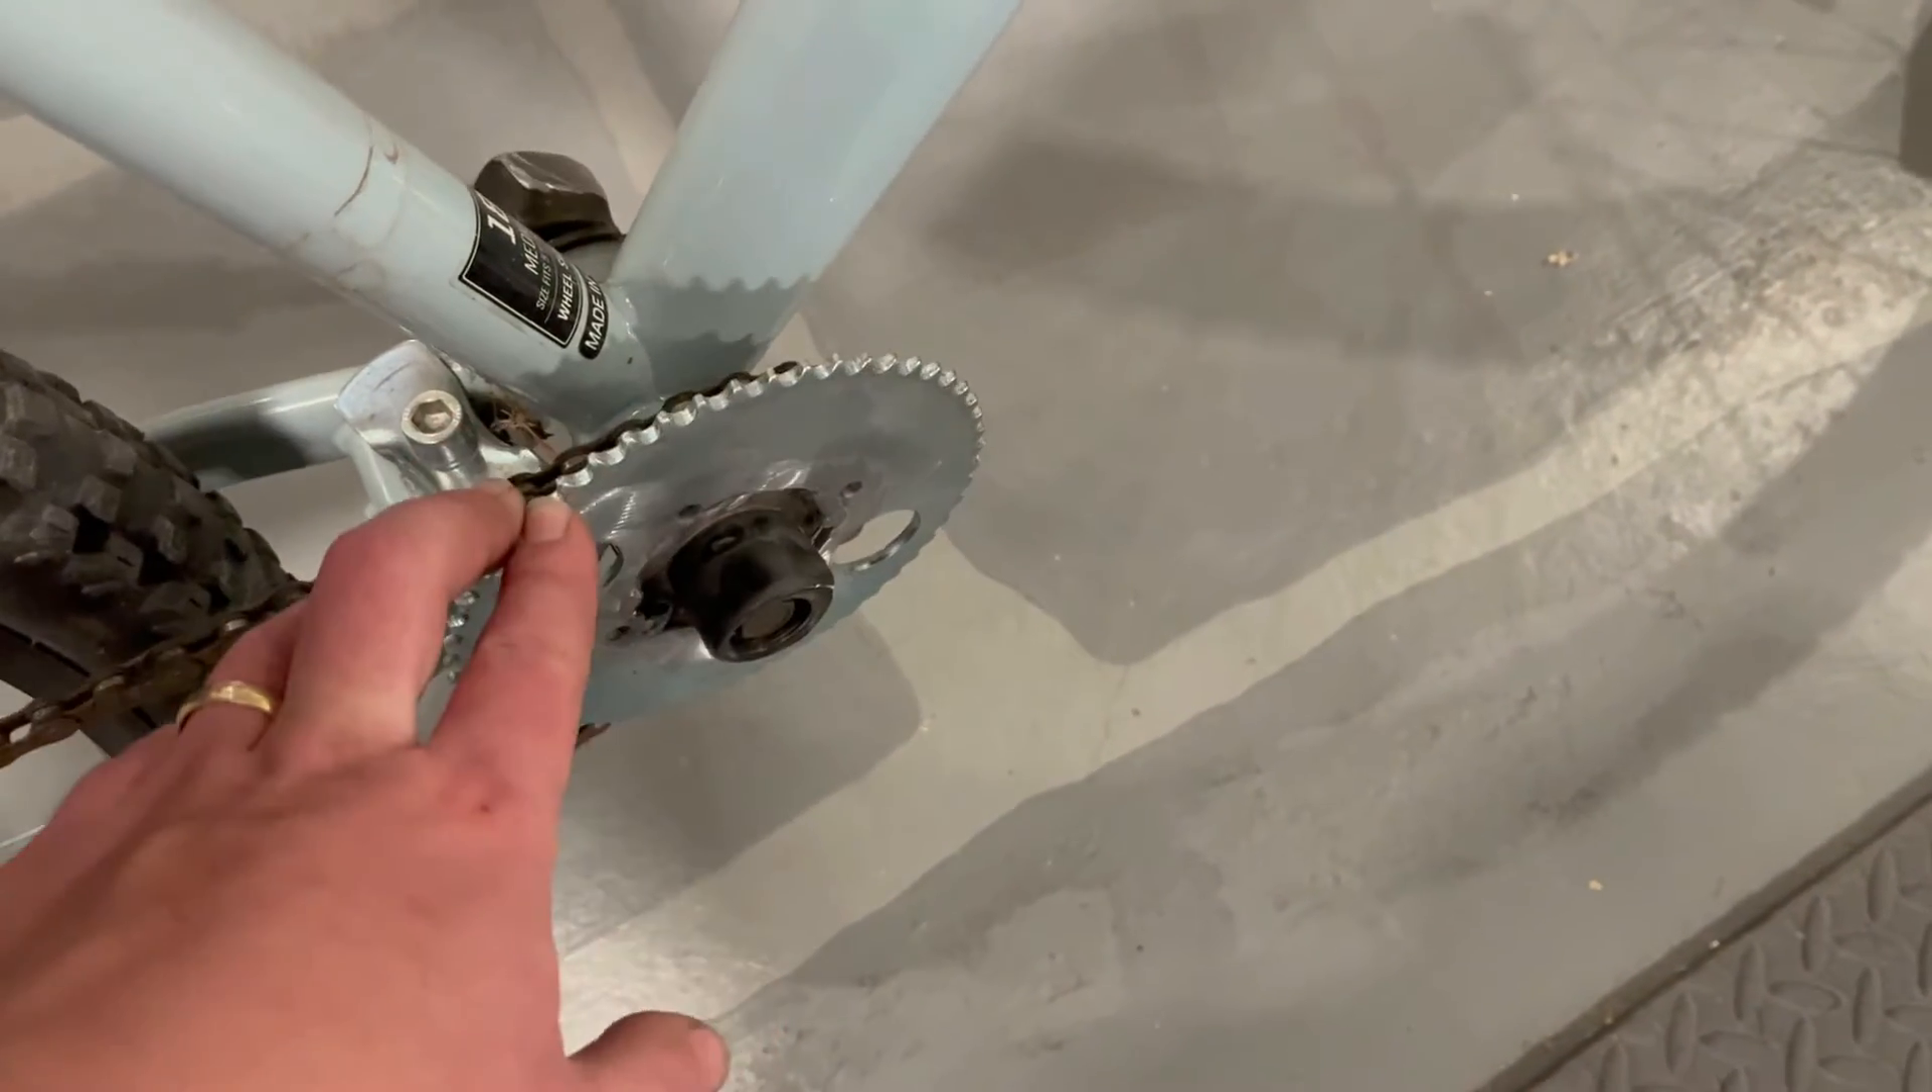Outside two gears have been removed and replaced with this one for my um go -kart chain.